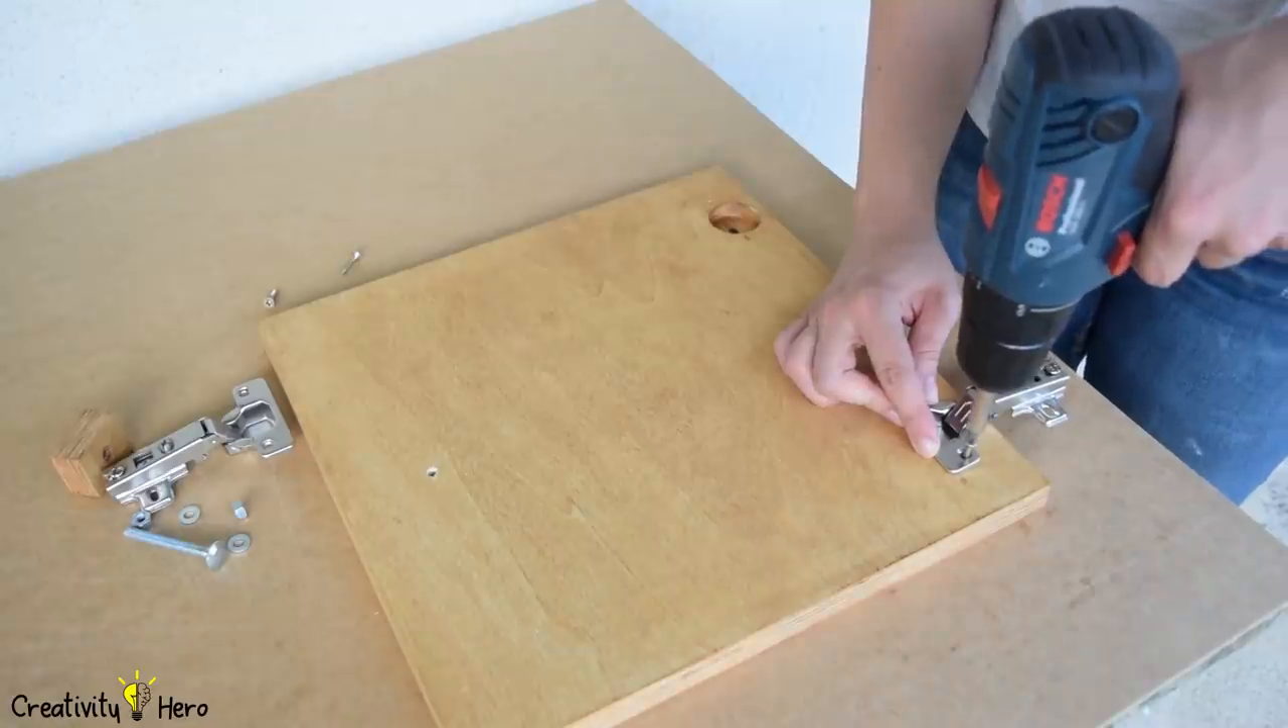The holes are already made so I just need to screw the hinges in place.